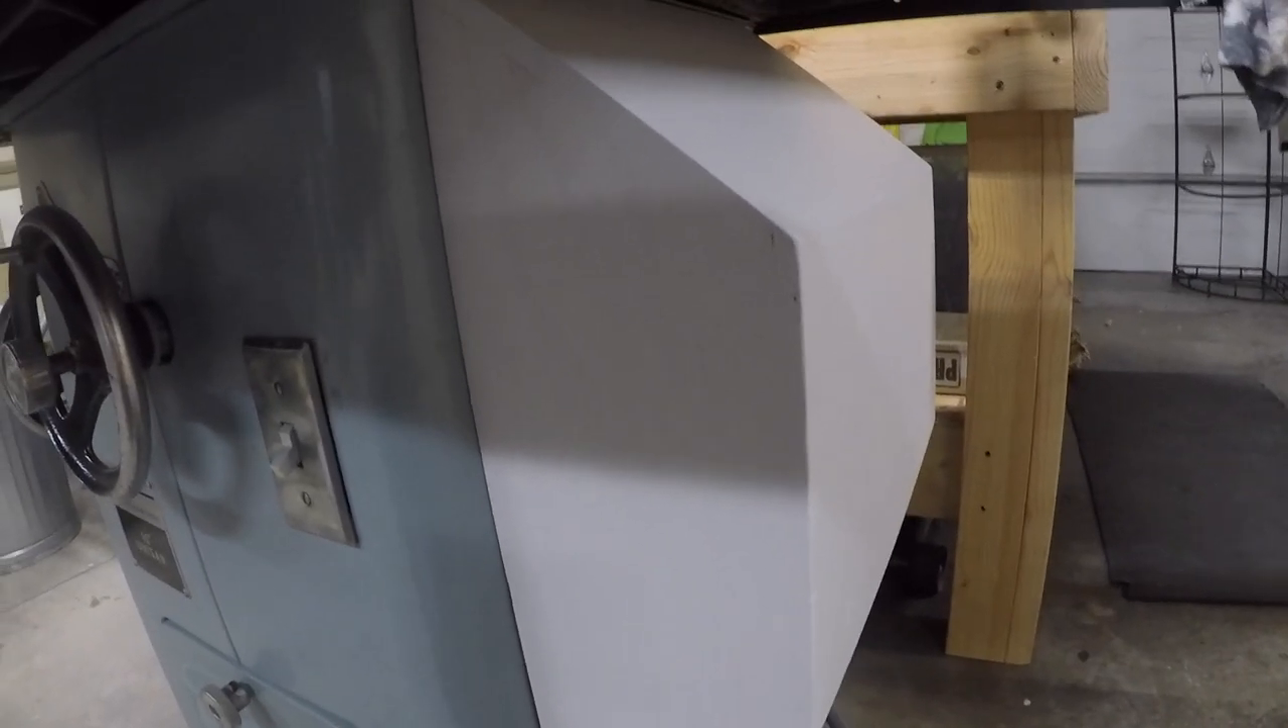The cover is installed has a coat of primer on it and some filler.